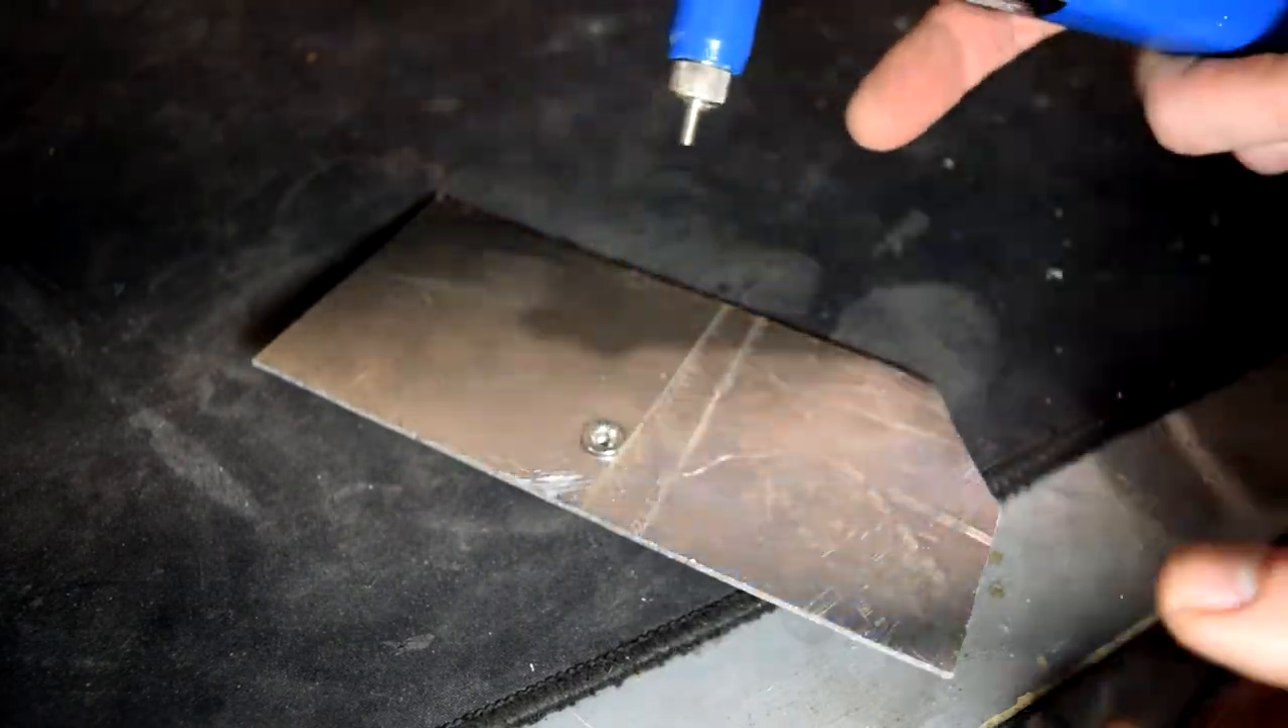Voila! You've installed your first riv nut.